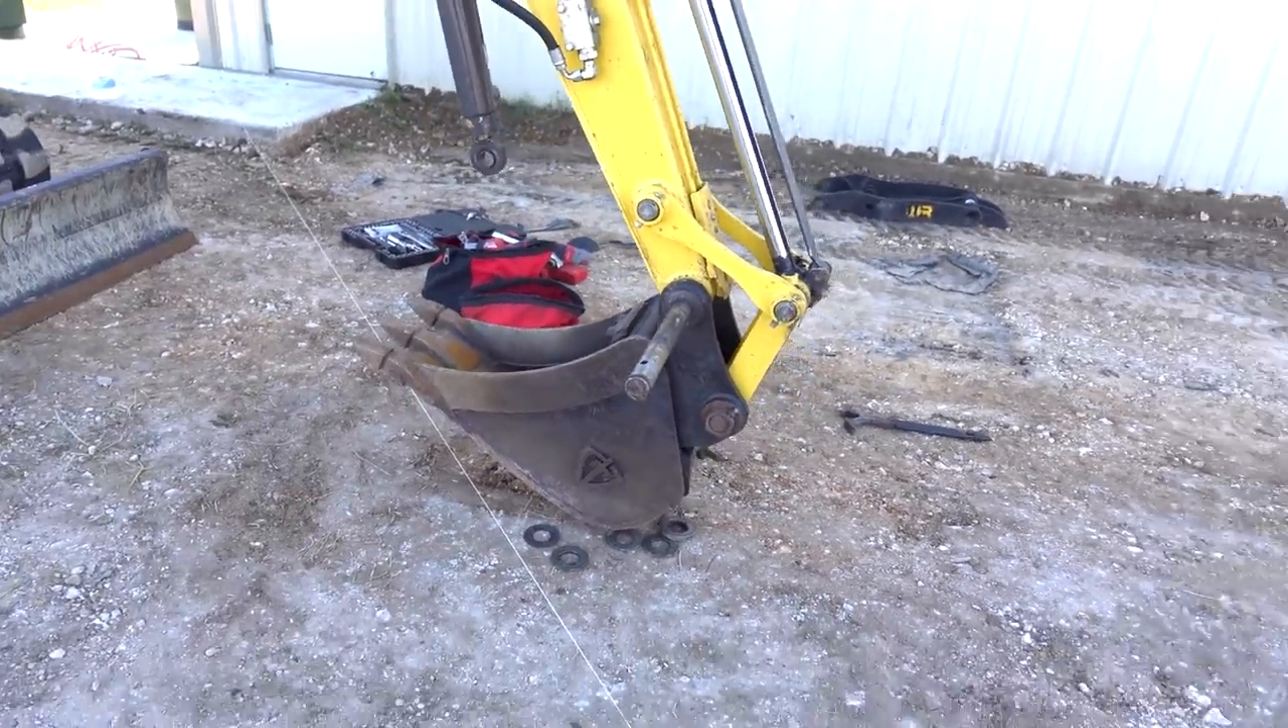It's in now we just got to drive it home.